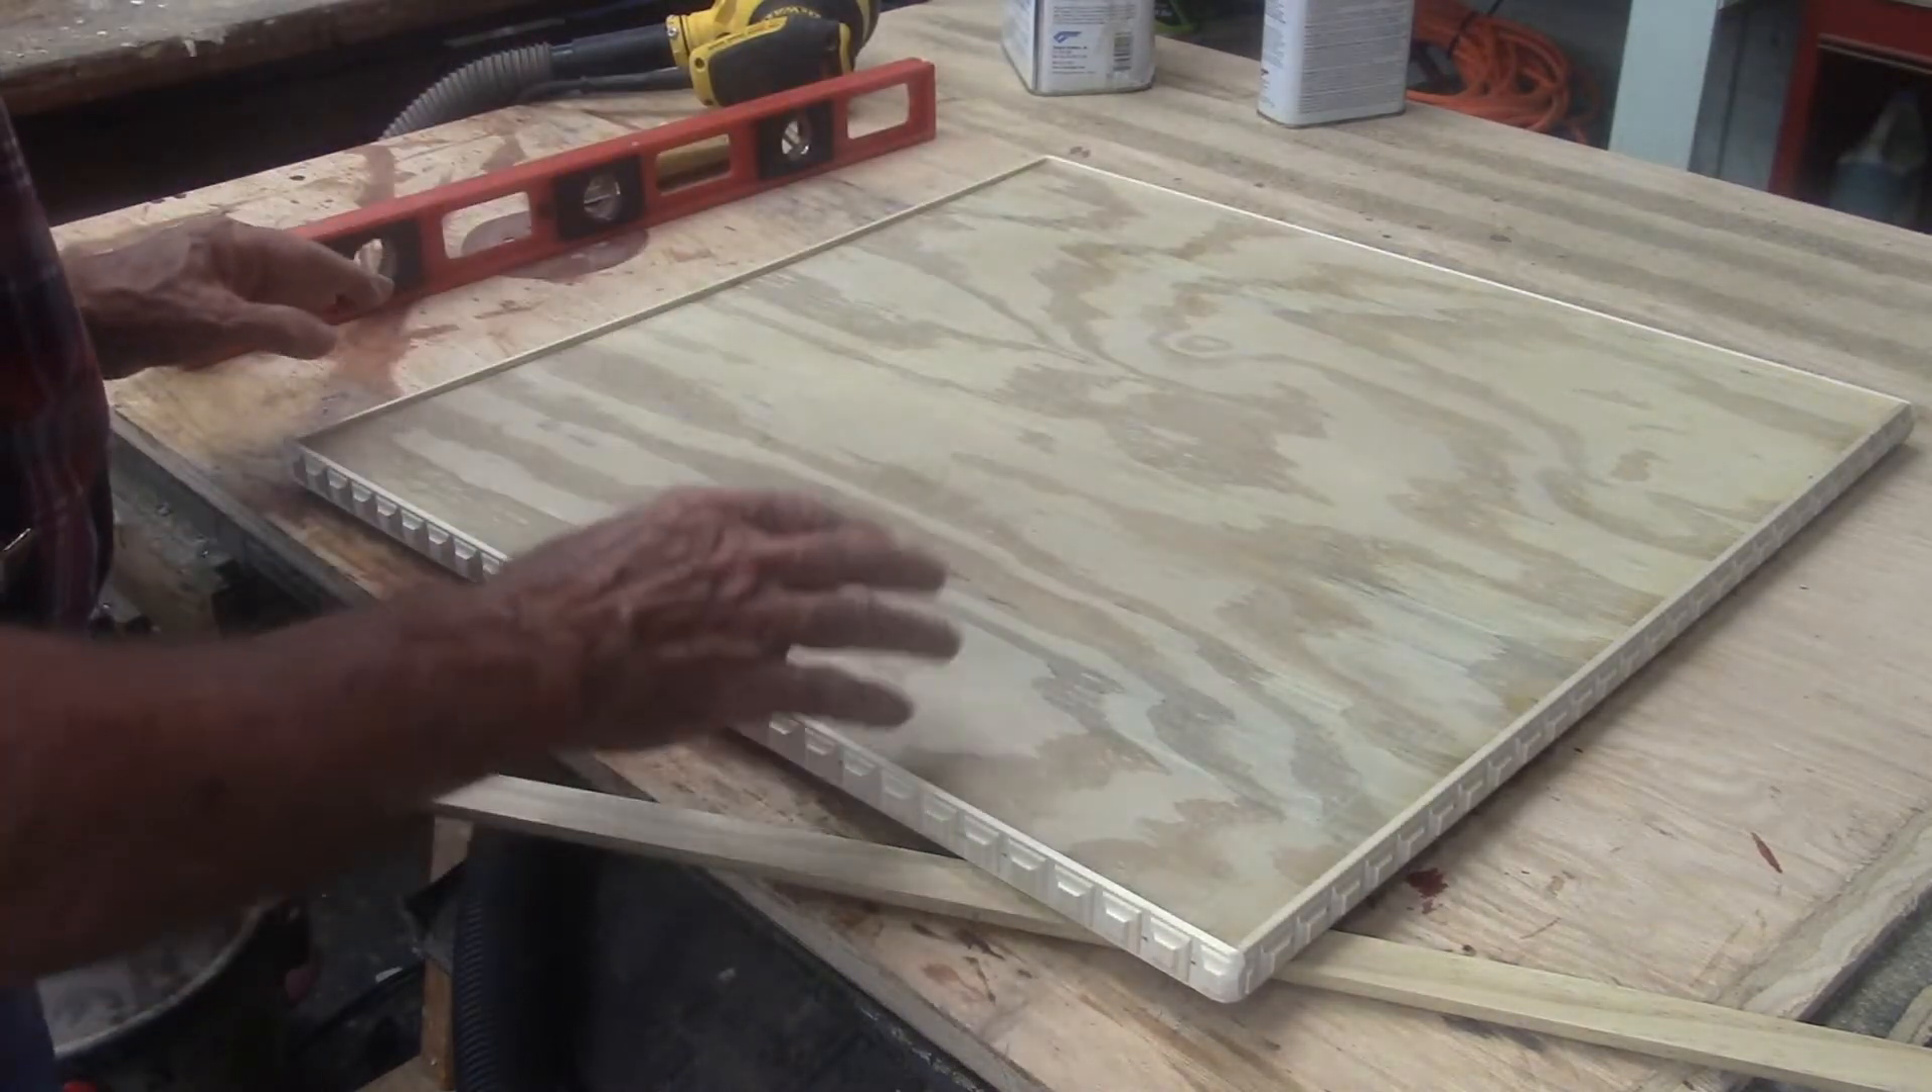I put trim around the edges and left about an eighth of an inch proud all the way around so that I could pour the resin right on there.